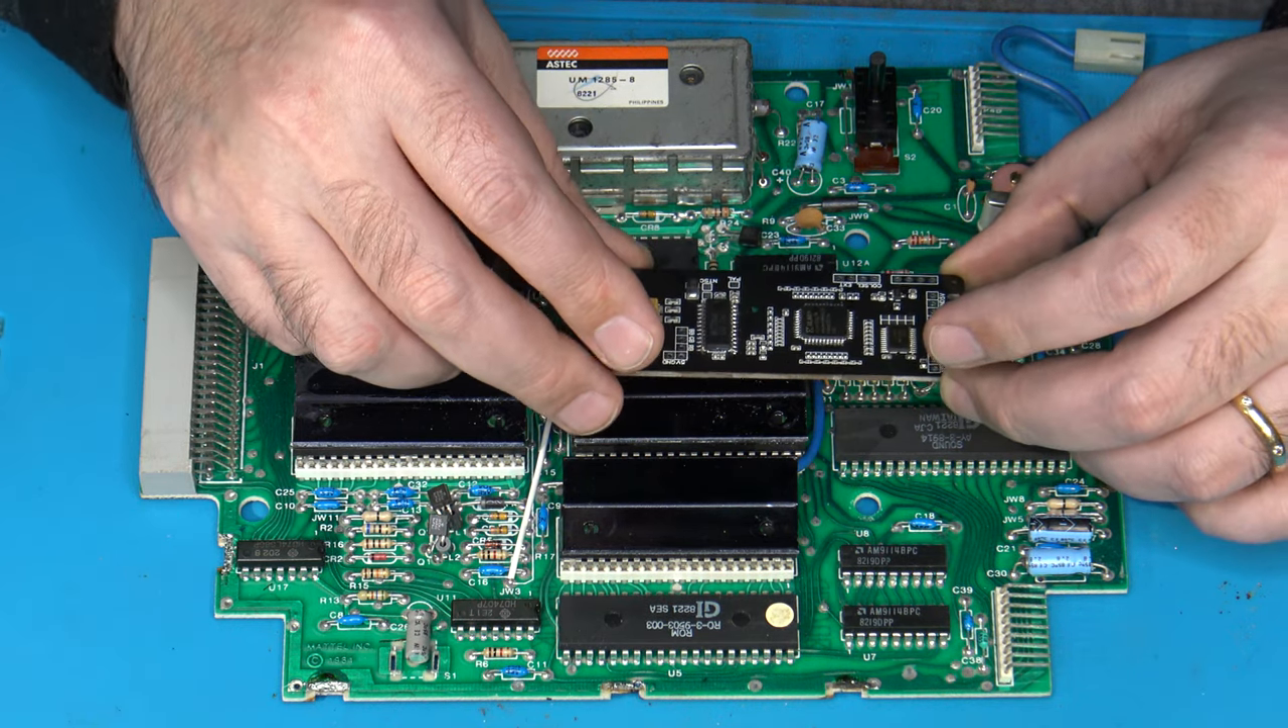I now have the main board and everything extracted.